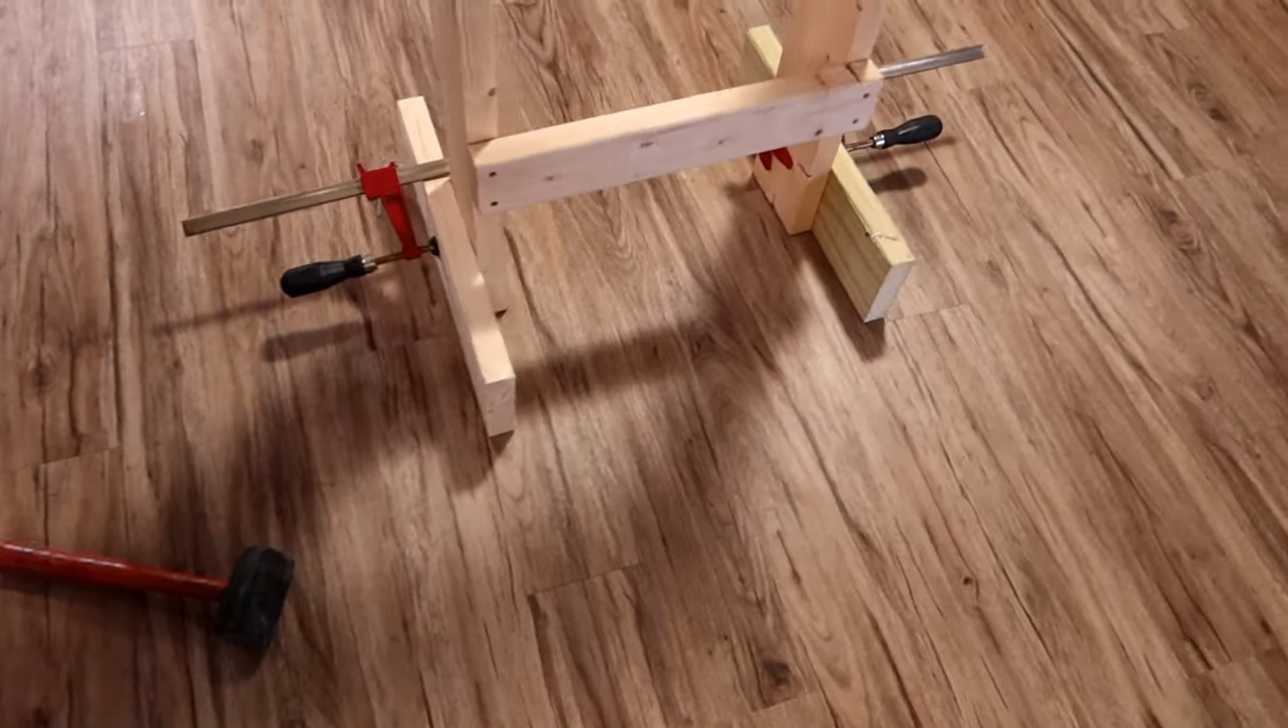You see, I didn't even attach the feet with screws or bolts or anything like that. I just used a clamp.